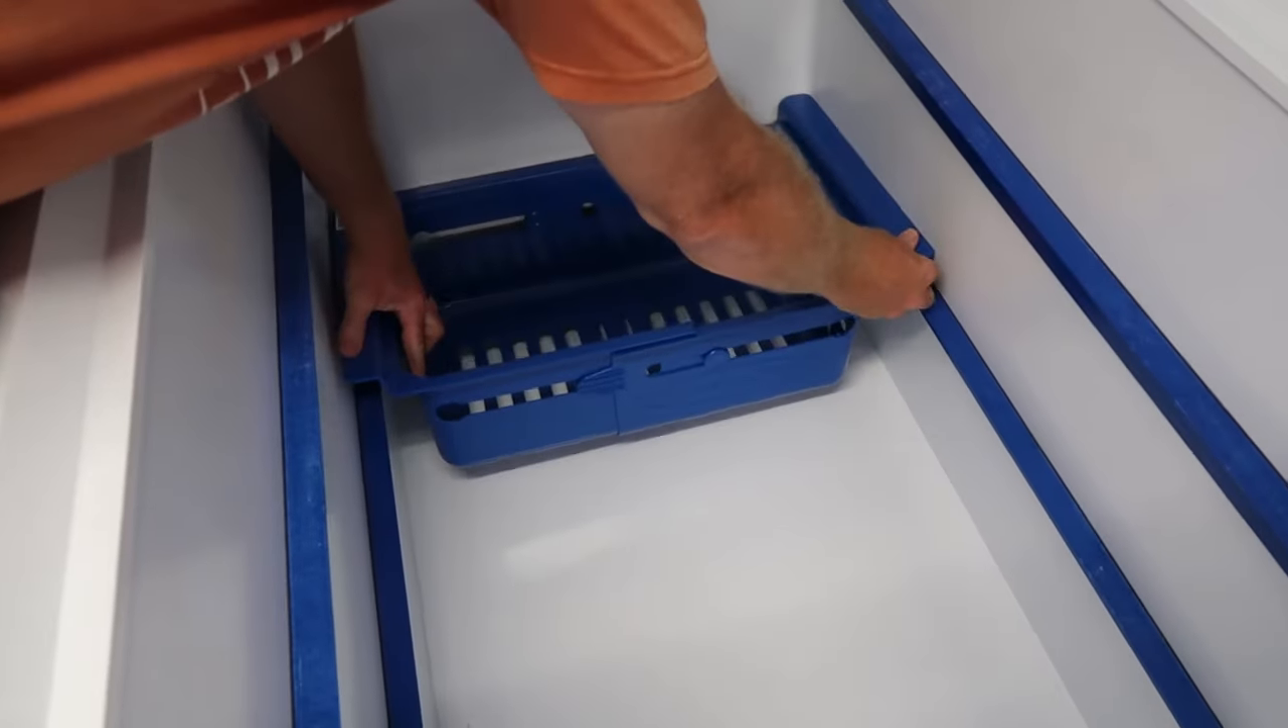We've got both sets of rails installed and now we're ready to put the baskets in and load them up with meat.